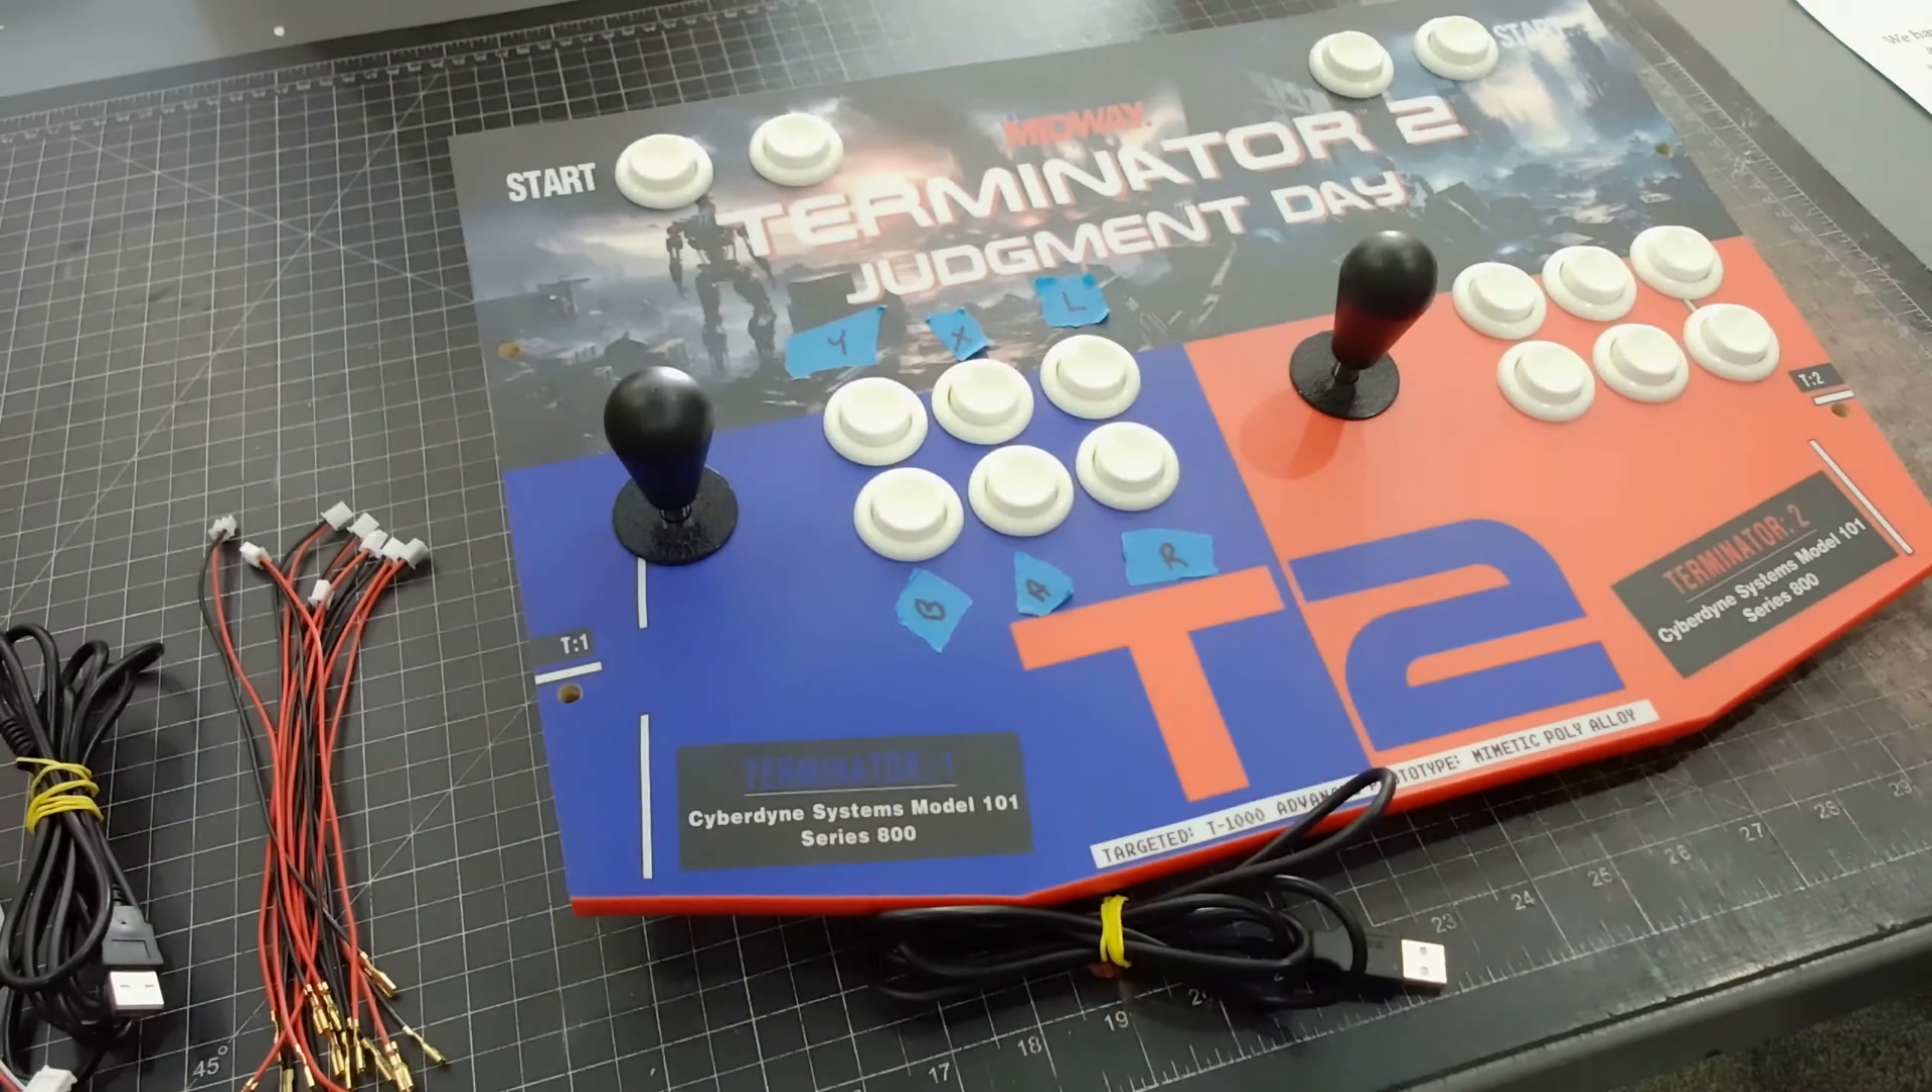I've already installed the buttons and the joysticks.